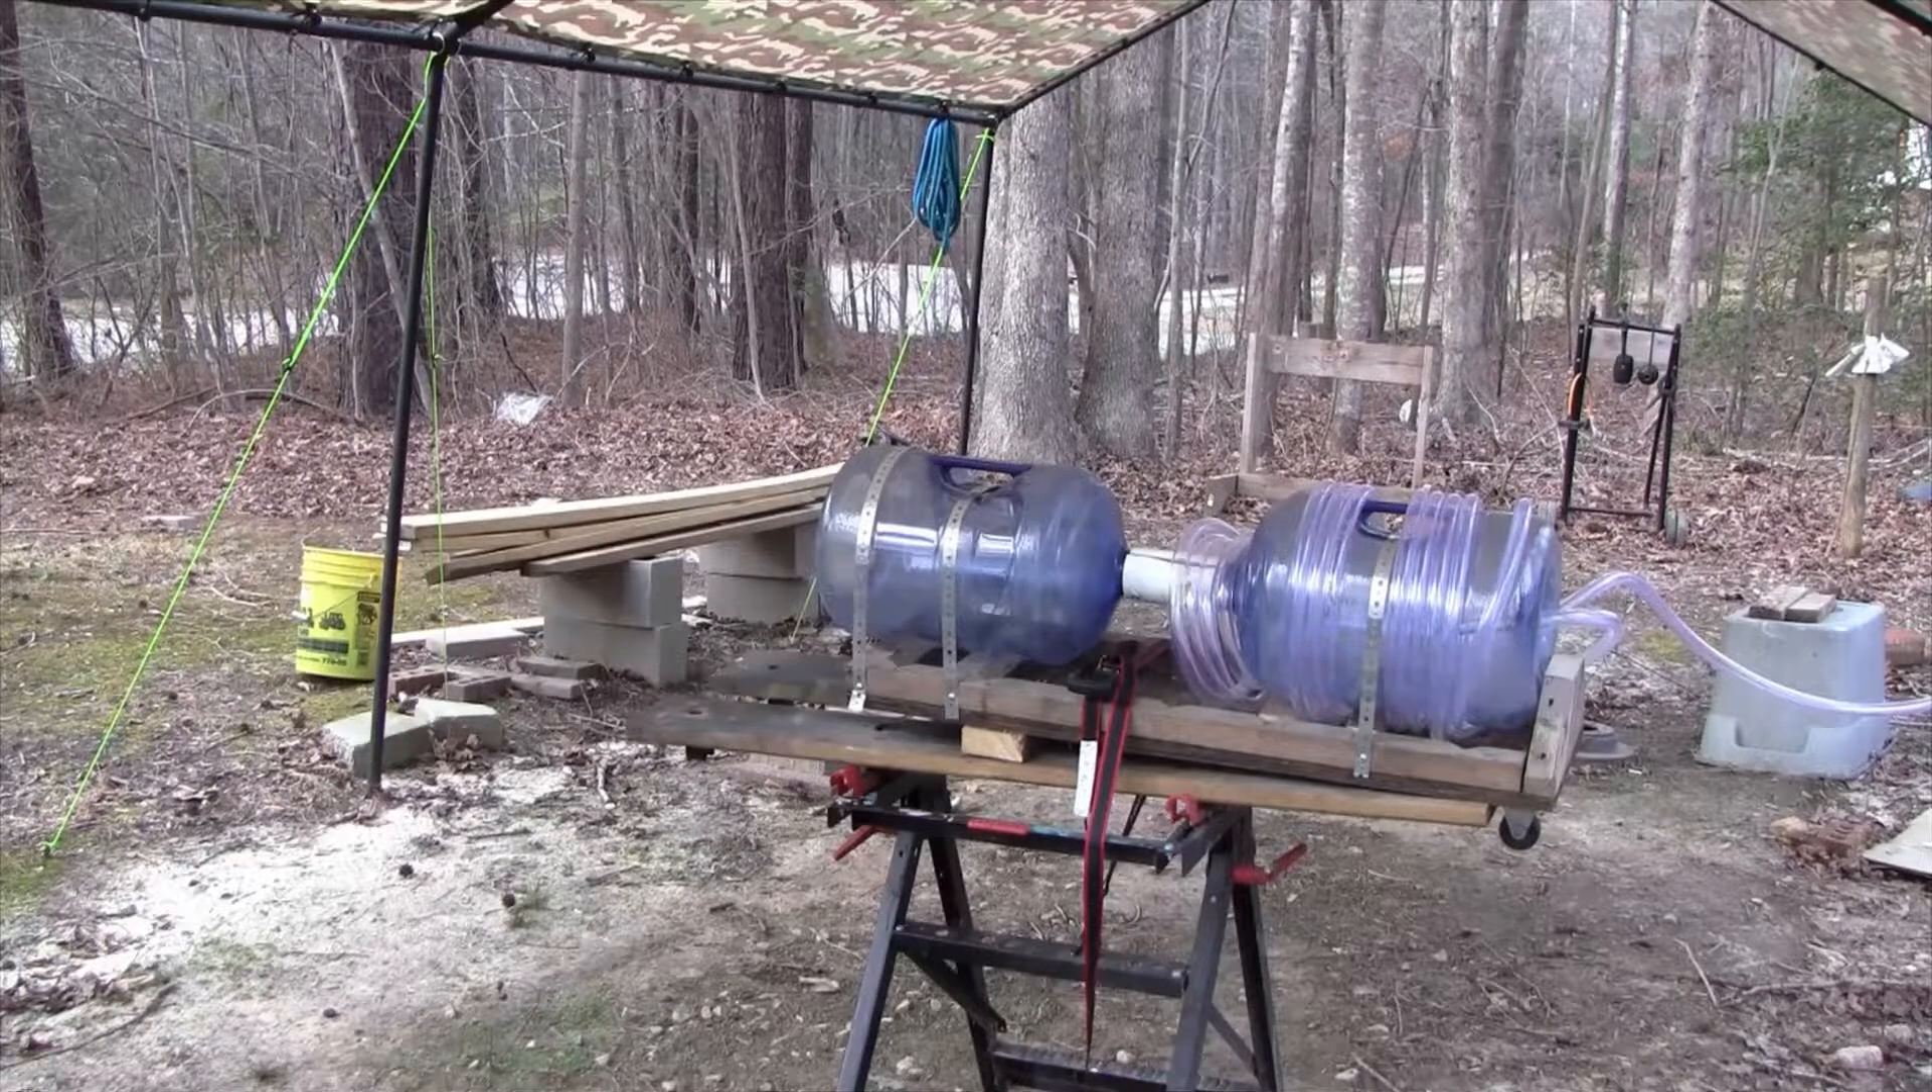So we ended up pulling it back and forth a few times until we got the kink out and uh then whatever hose I had left over I actually wrapped around the front a few times.